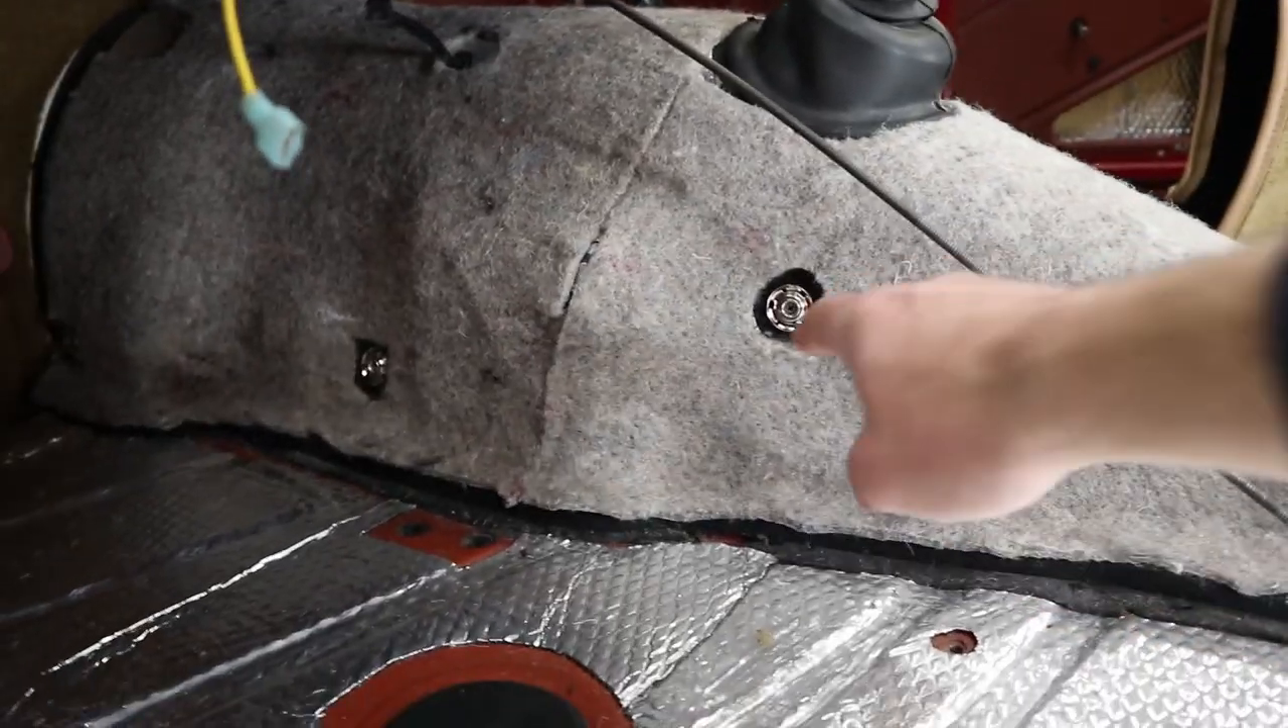Okay, you can see we got our snaps in place here.